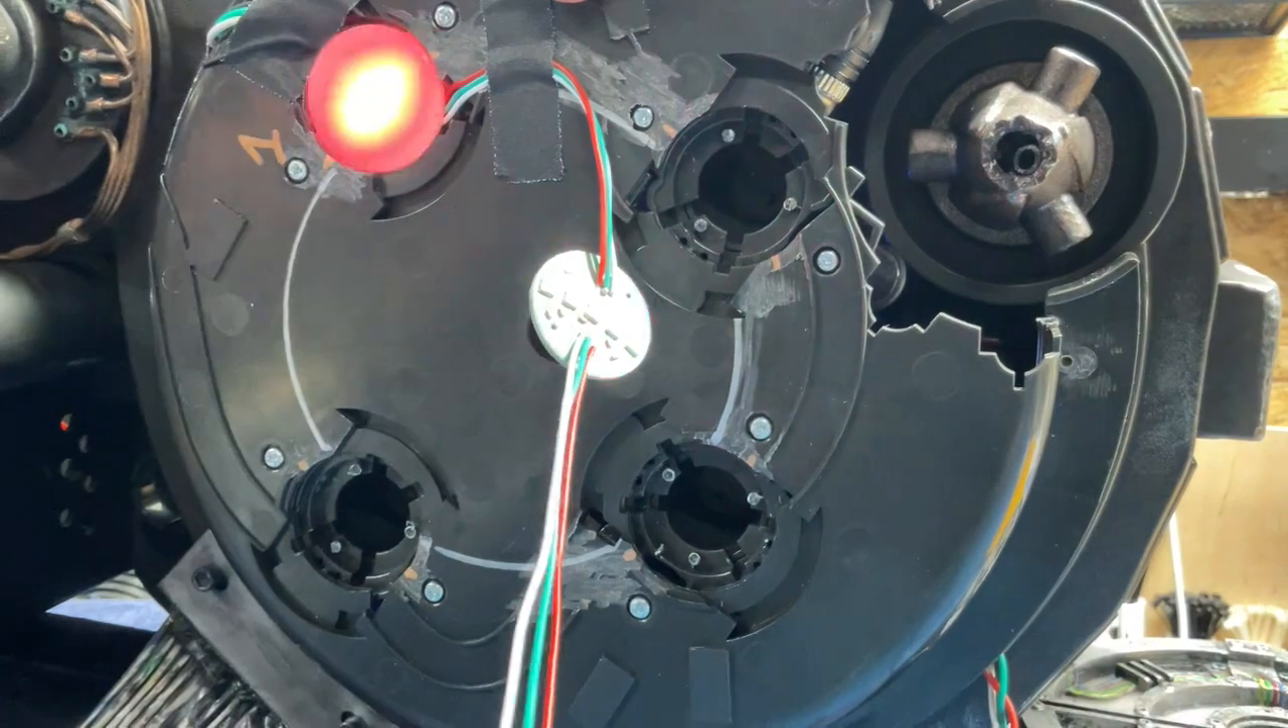So we've got the second LED jewel wired.